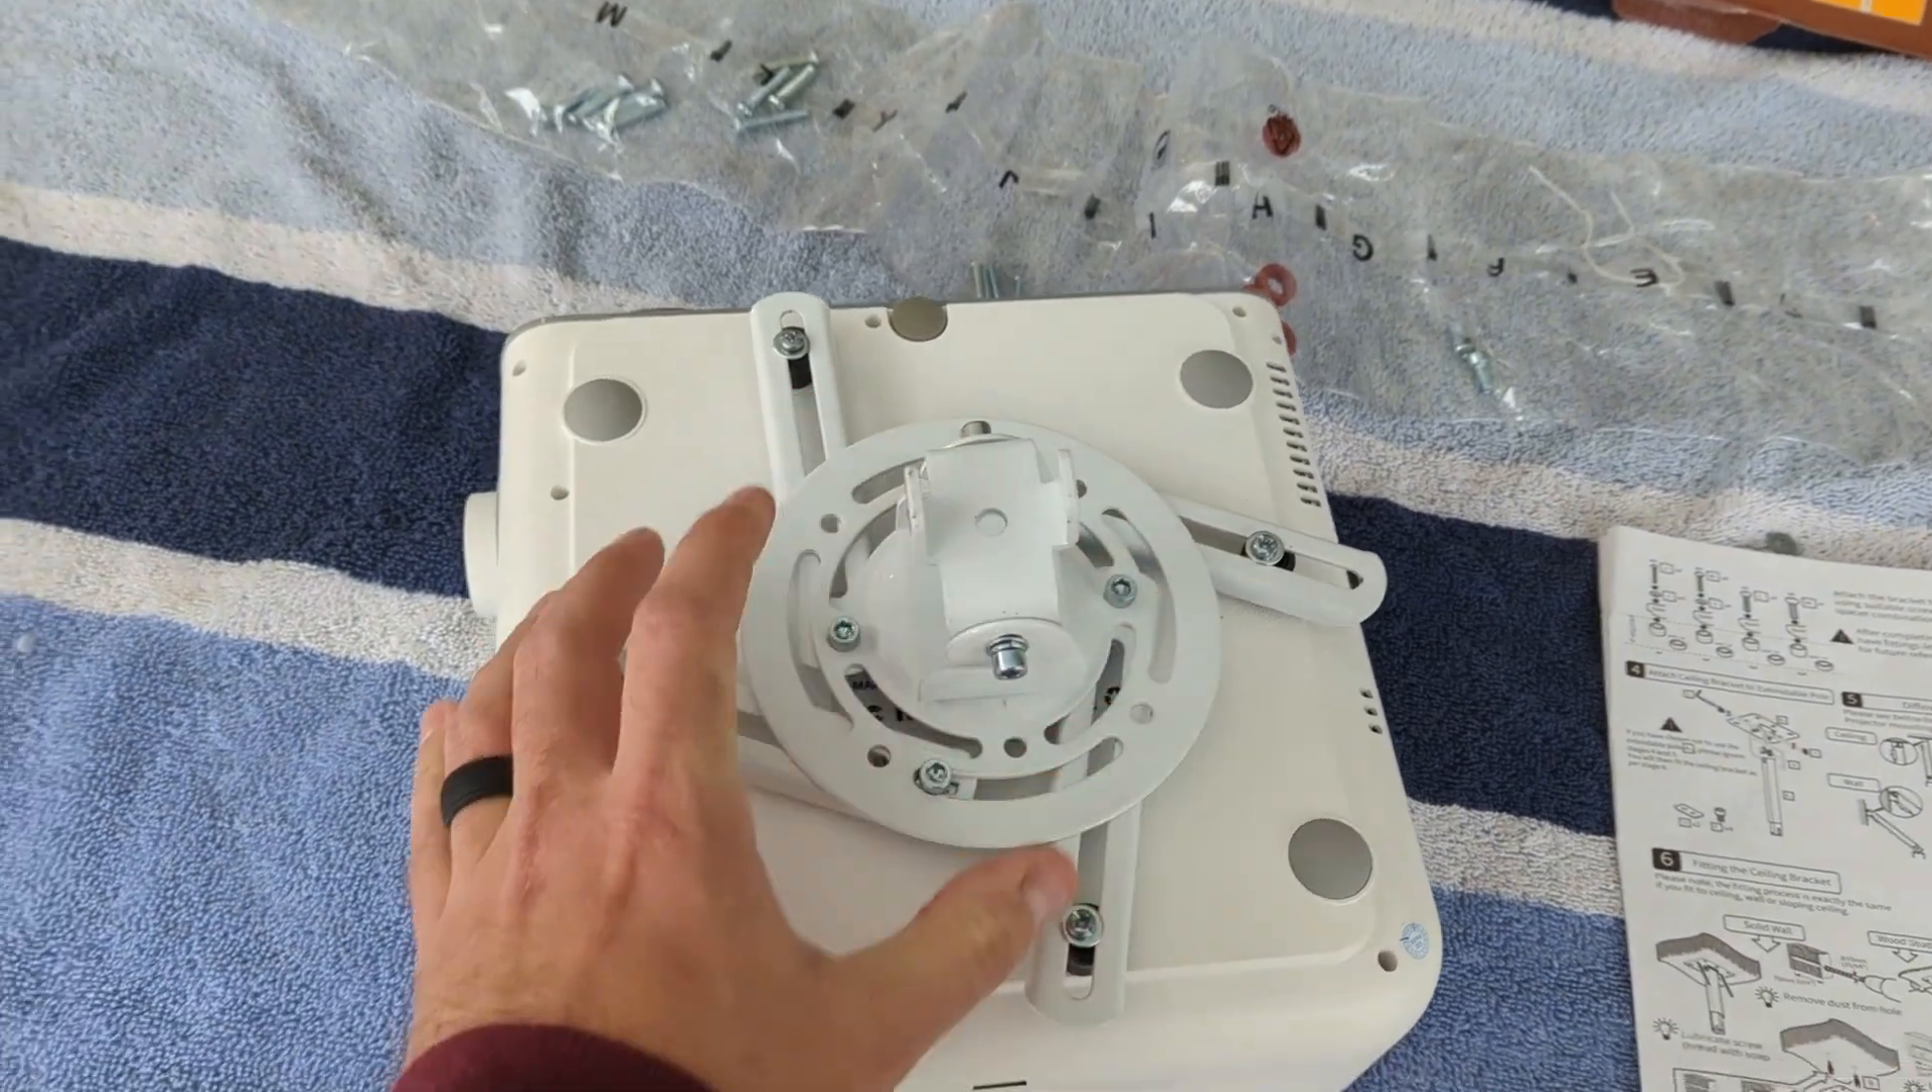So, after some diligent work here, this thing is a little cumbersome to get together. I've got the mount set up on top of the projector.